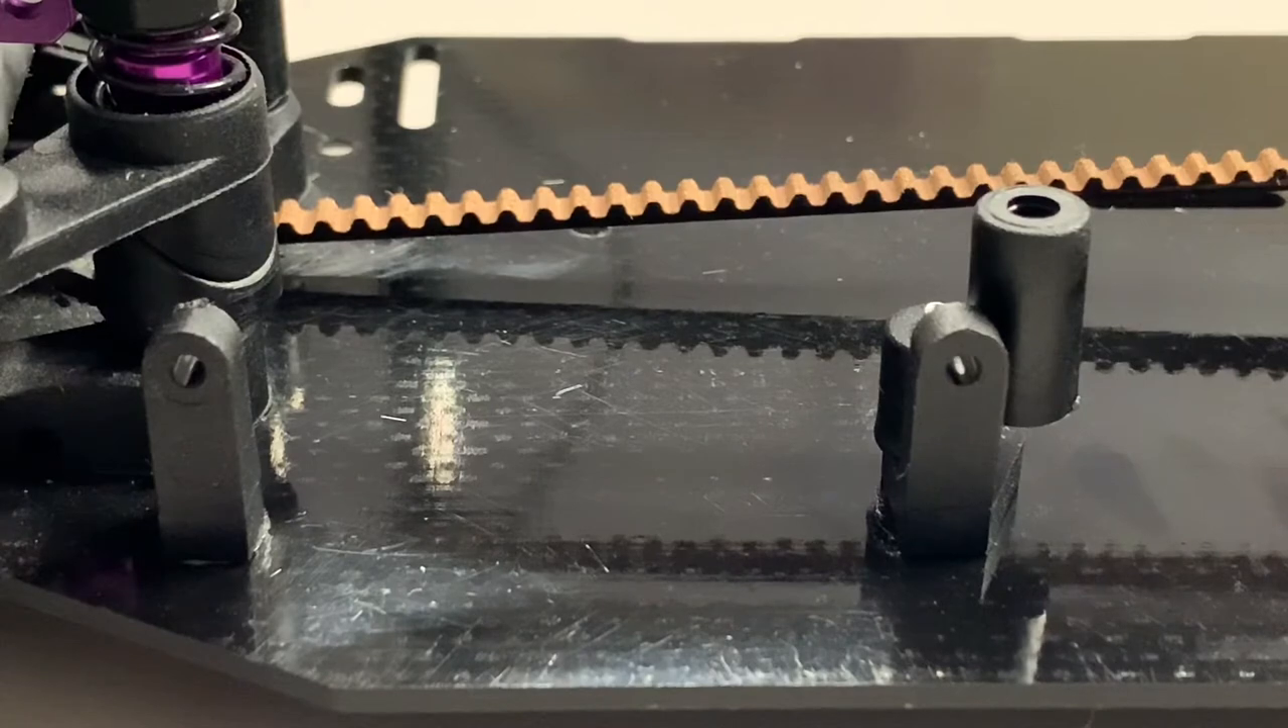That's both mounts are fitted to the chassis.